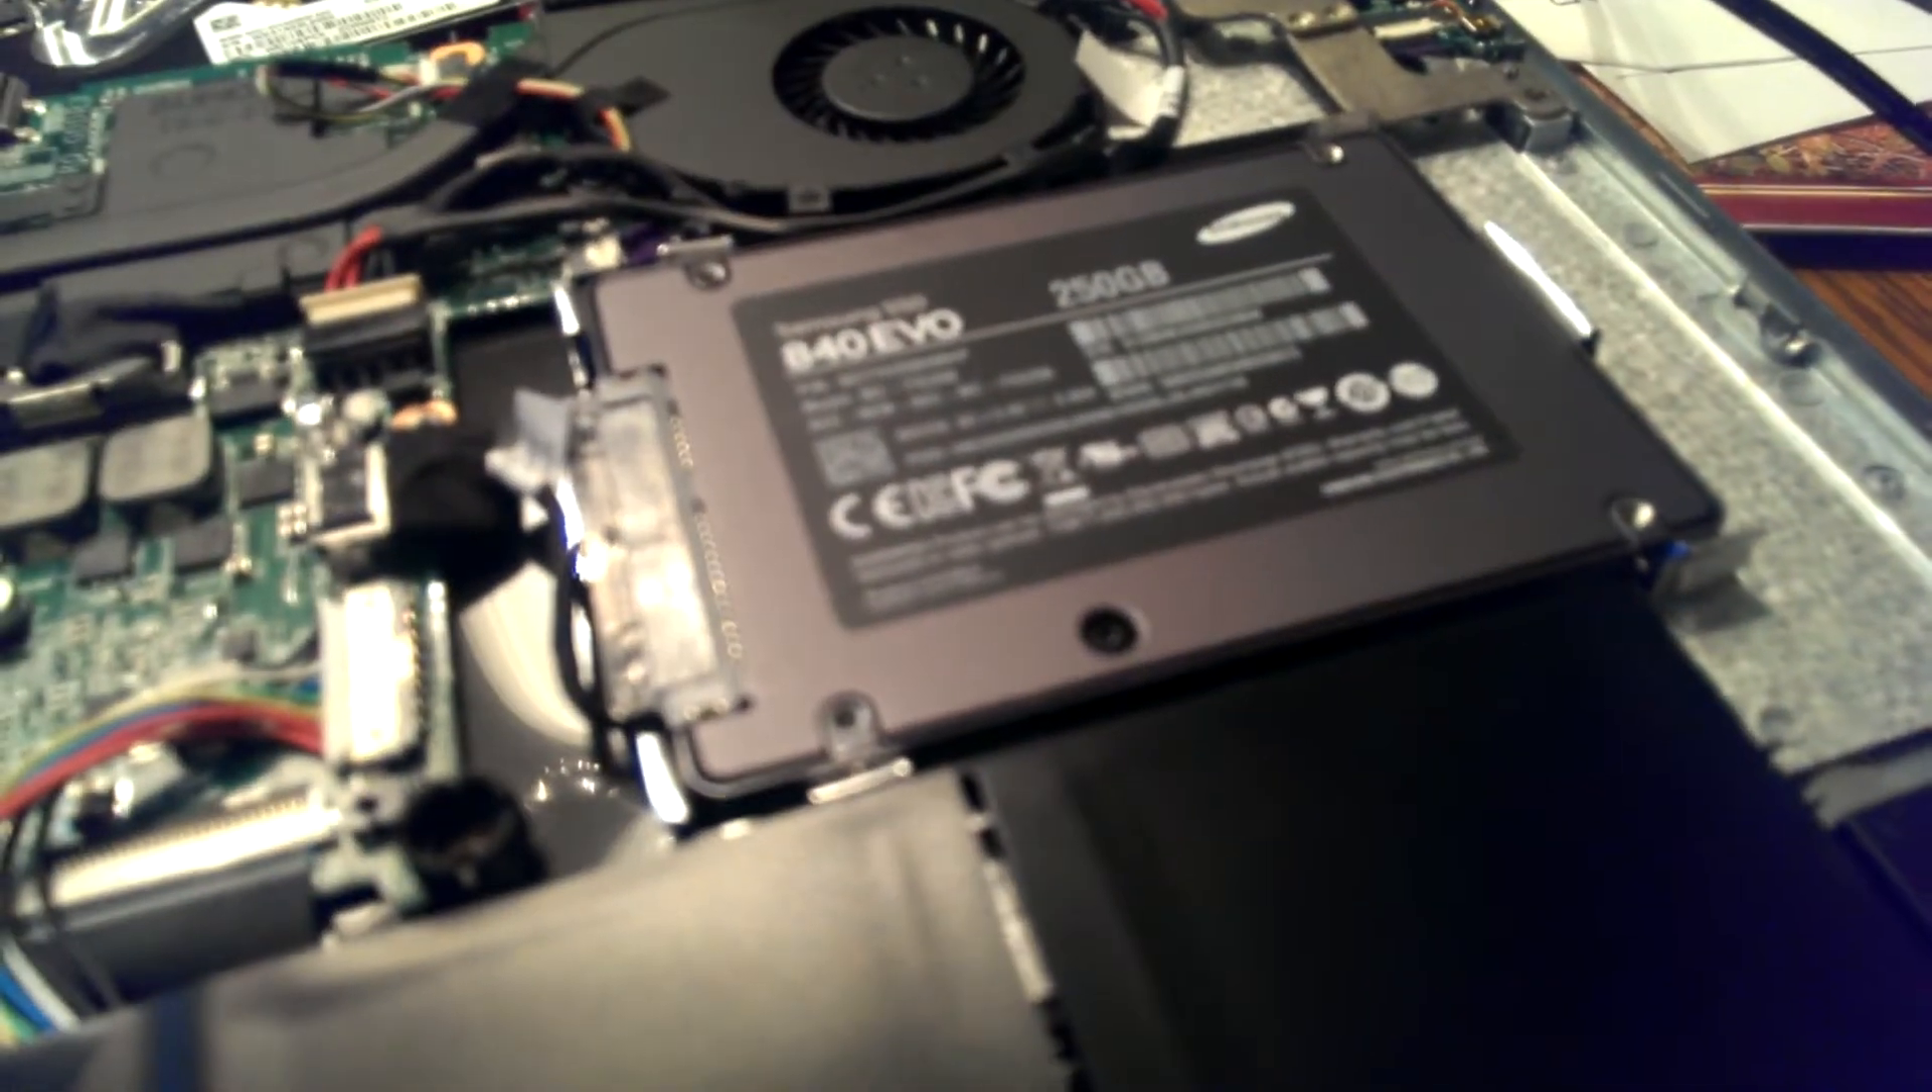I took out the 1TB hybrid drive here, 2 .5 inch, and replaced it with a Samsung 250GB SSD right there.